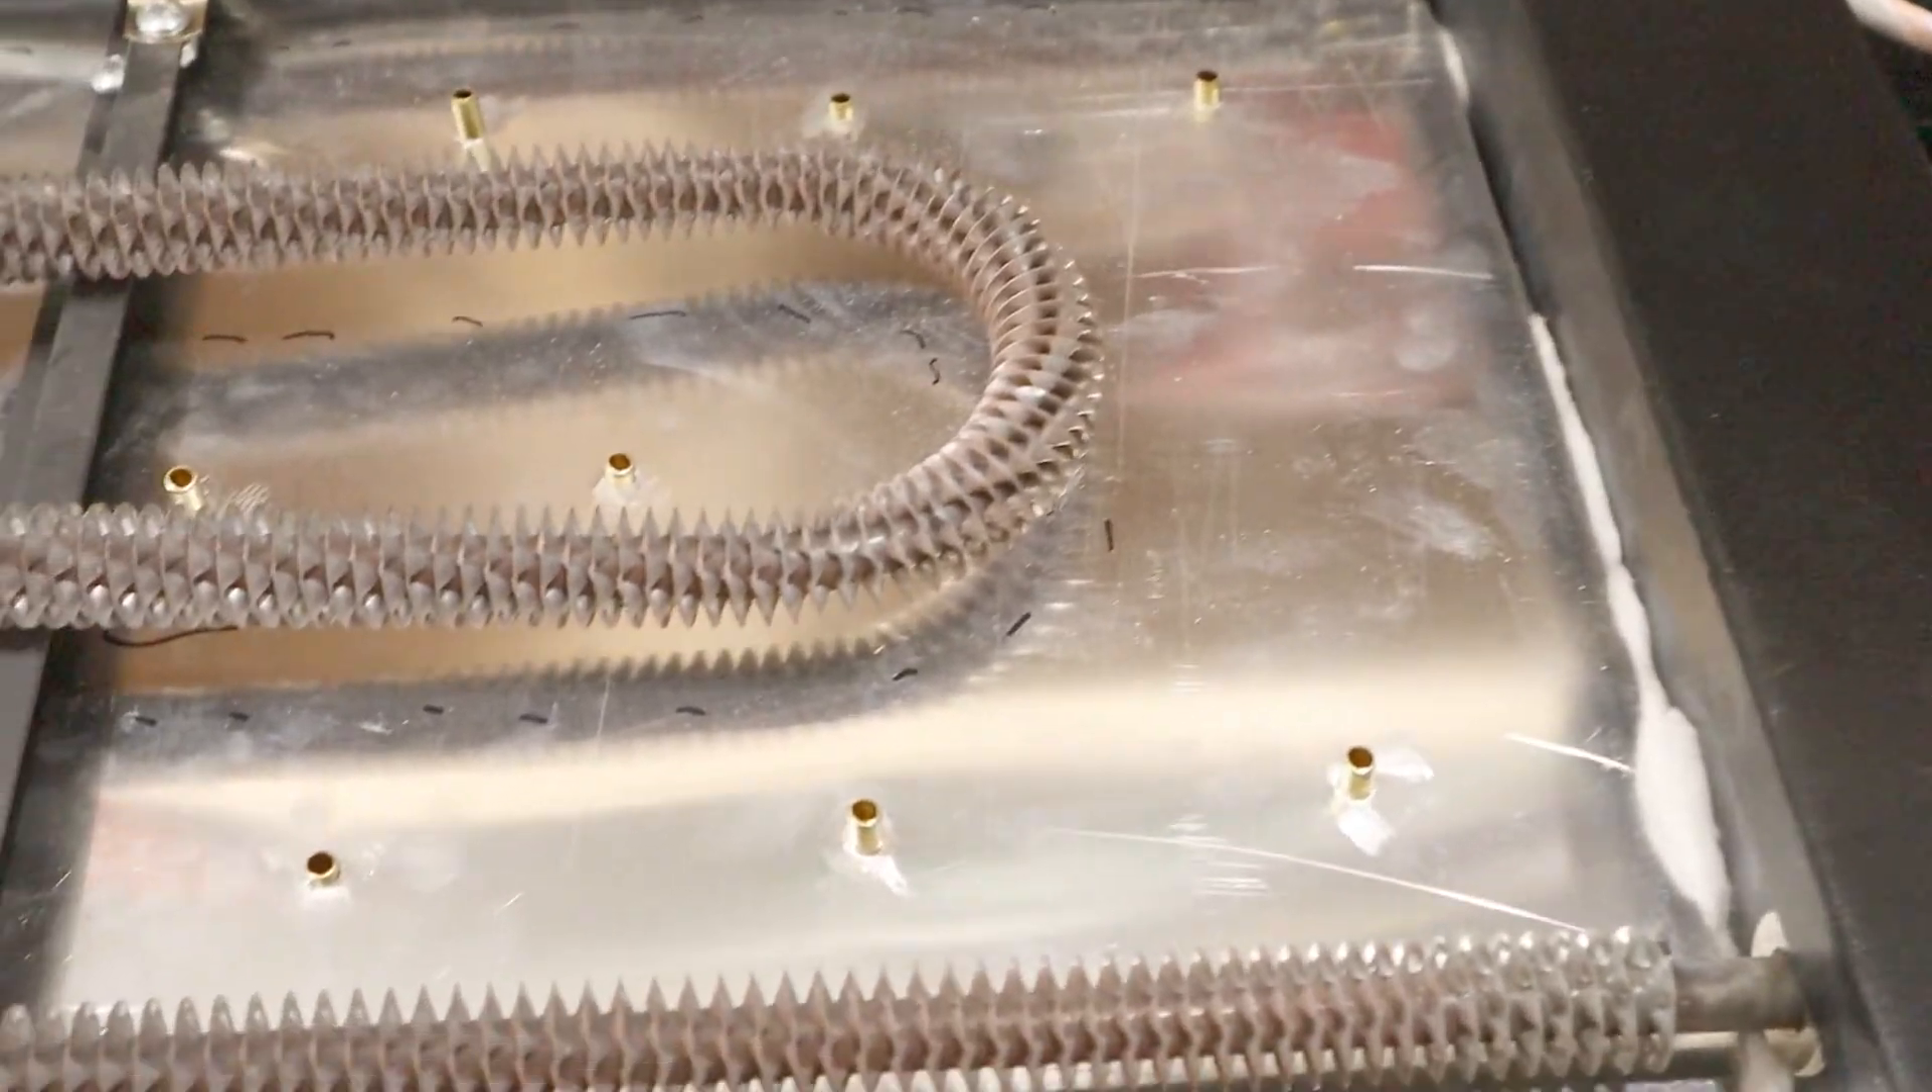Here's what it looks like with all the tubes in place.